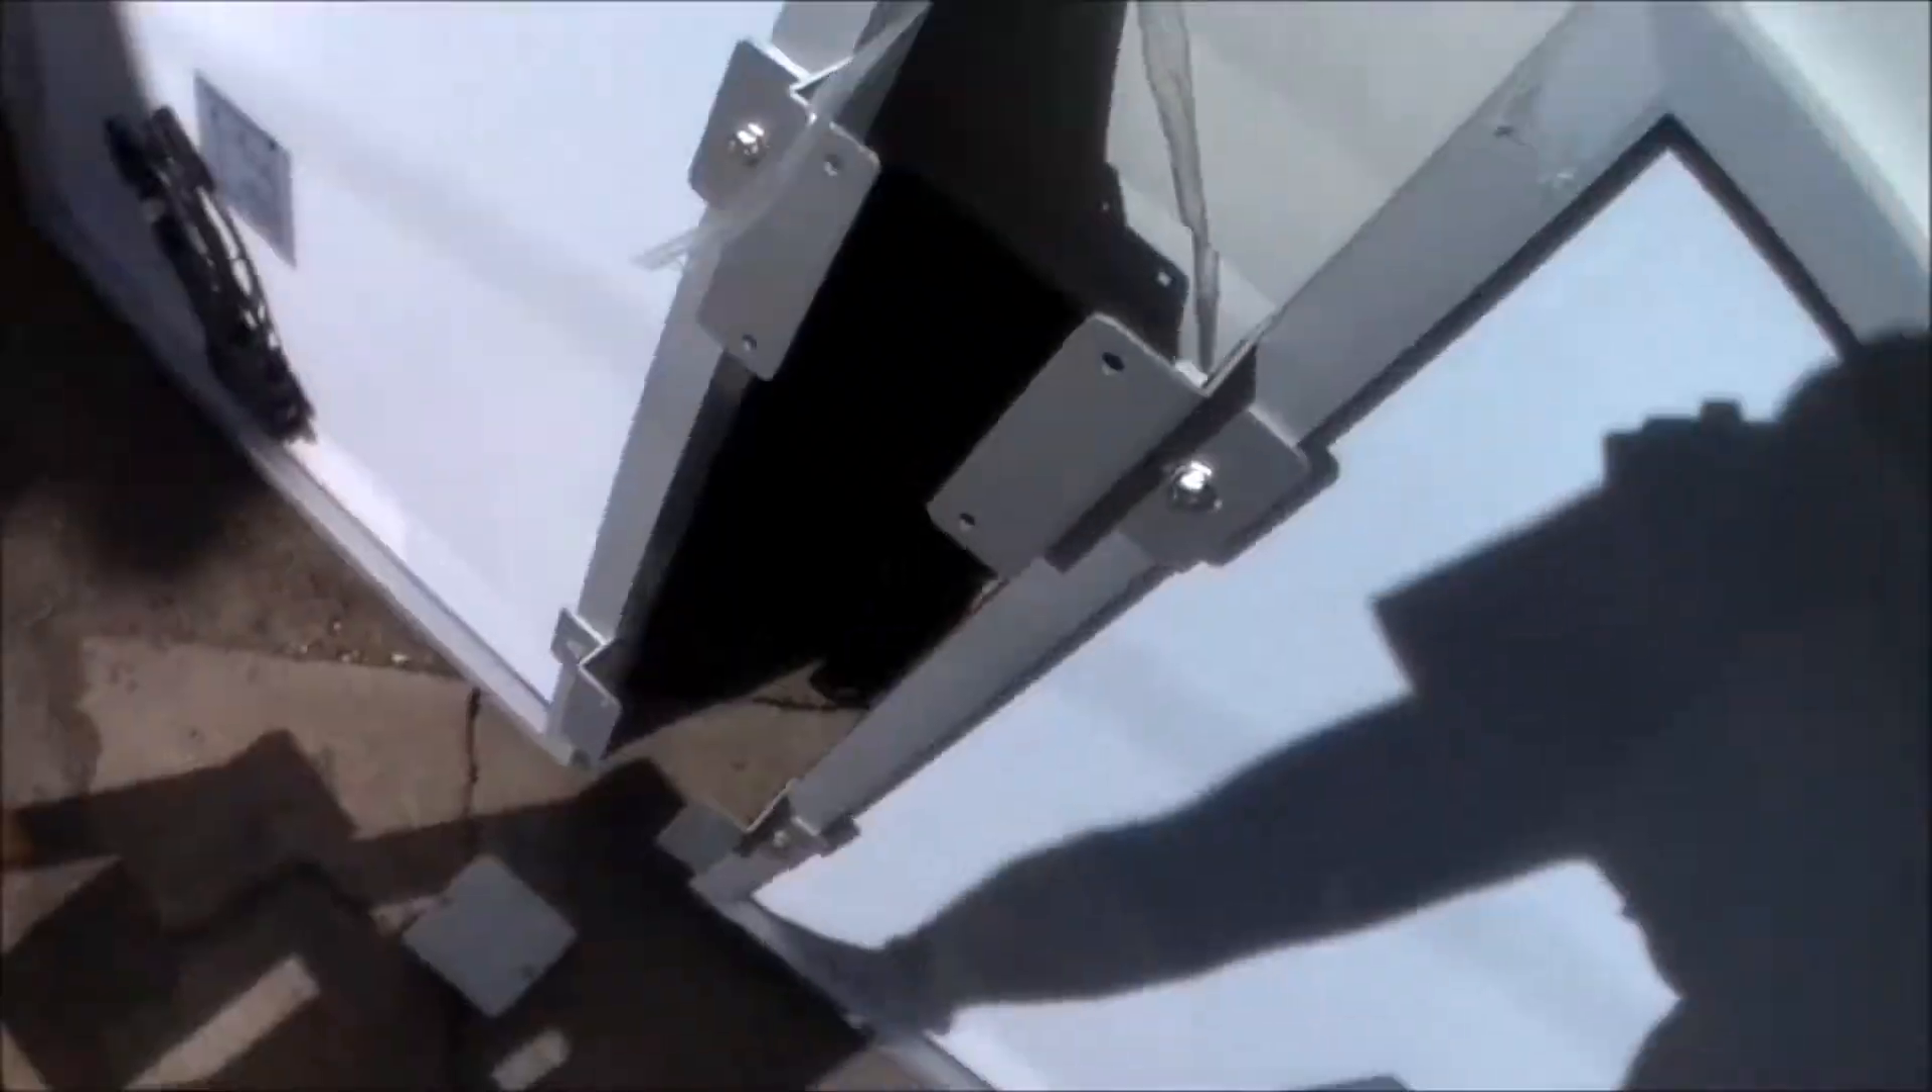There's the brackets all ready and fitted for the solar panels.